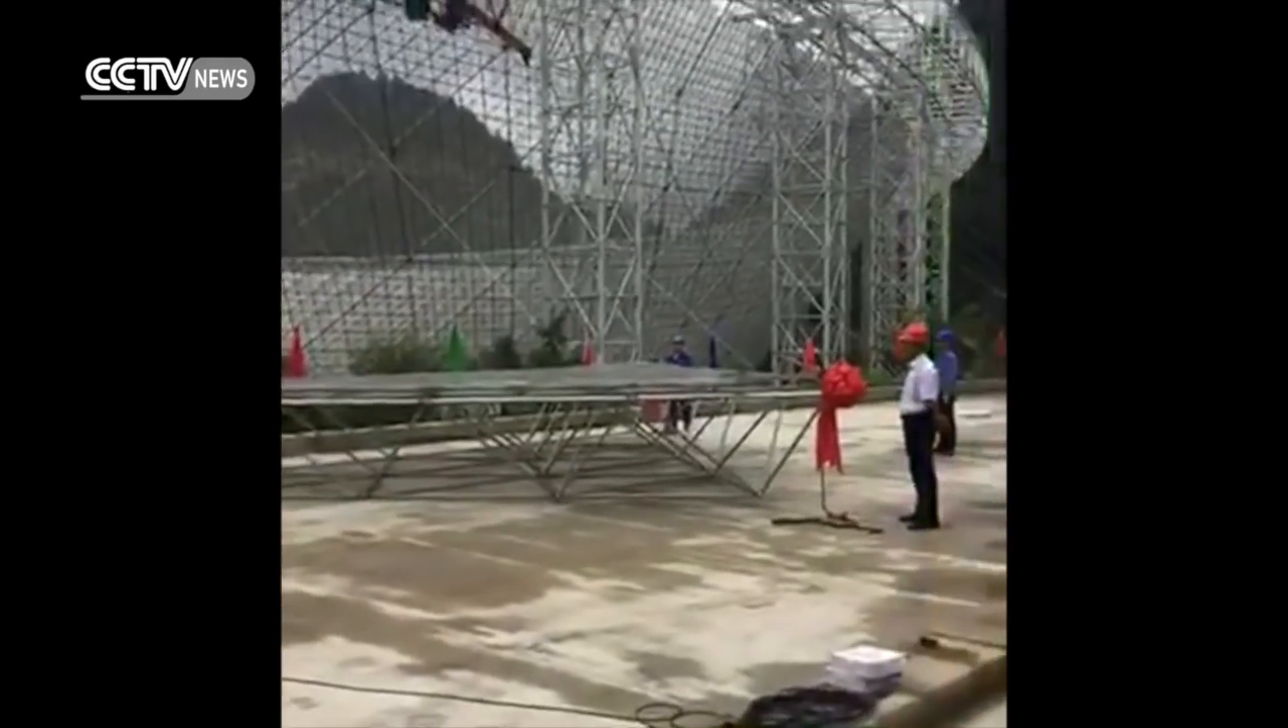And over here, we have the last piece of the reflector panel ready to be installed.